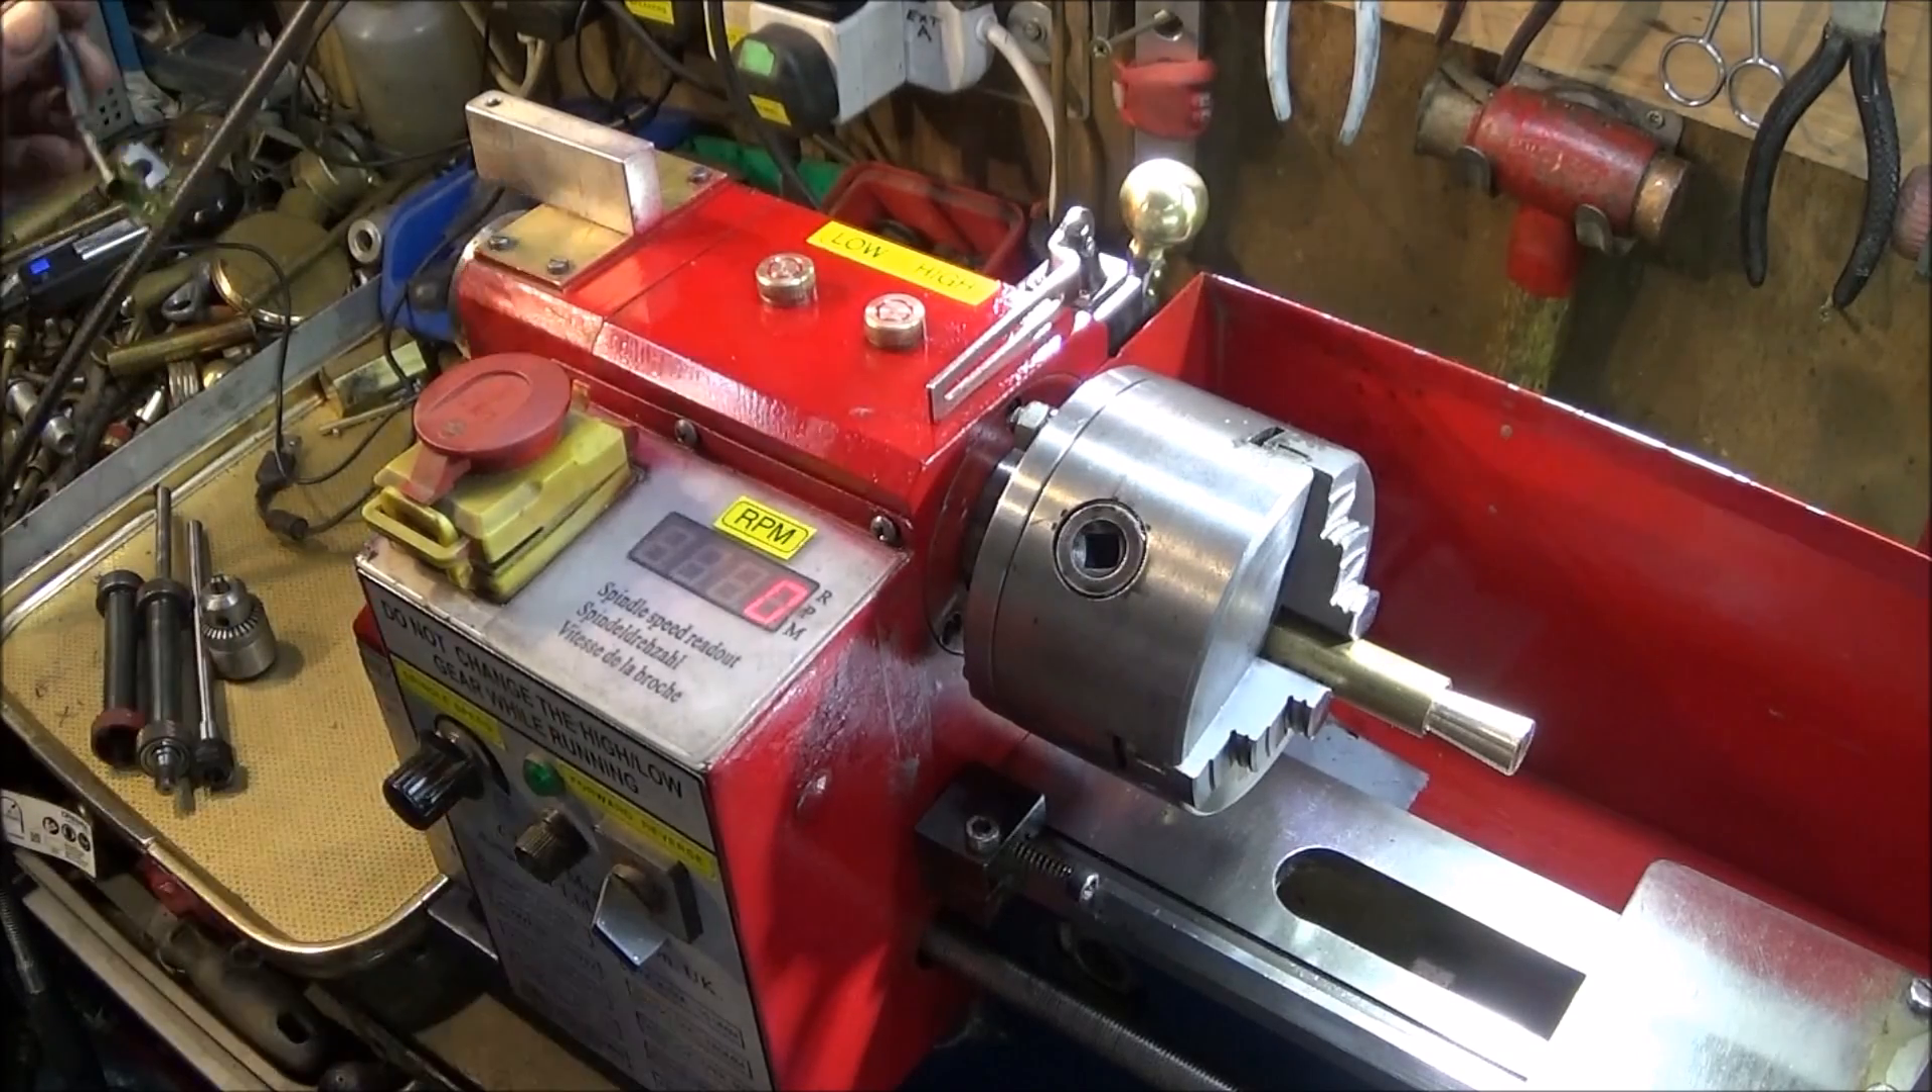So that's the lathe all back together again.